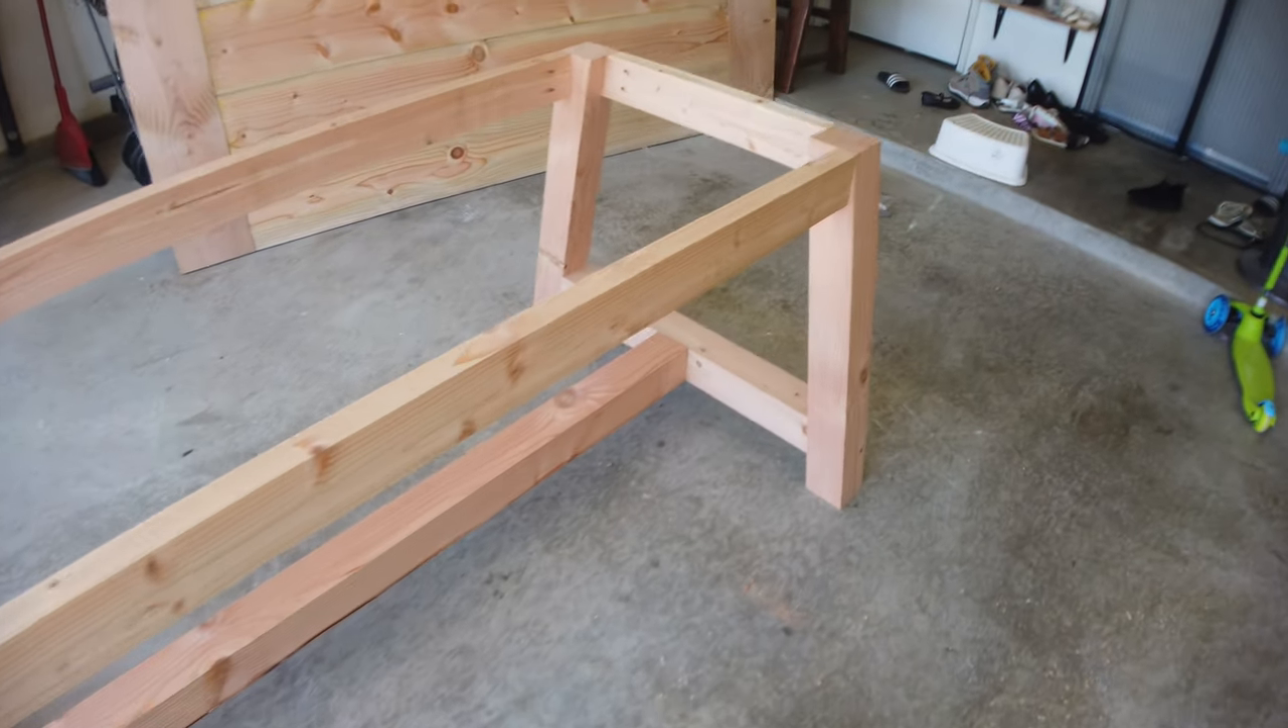This is what the base of the table looks like when it's all put together.